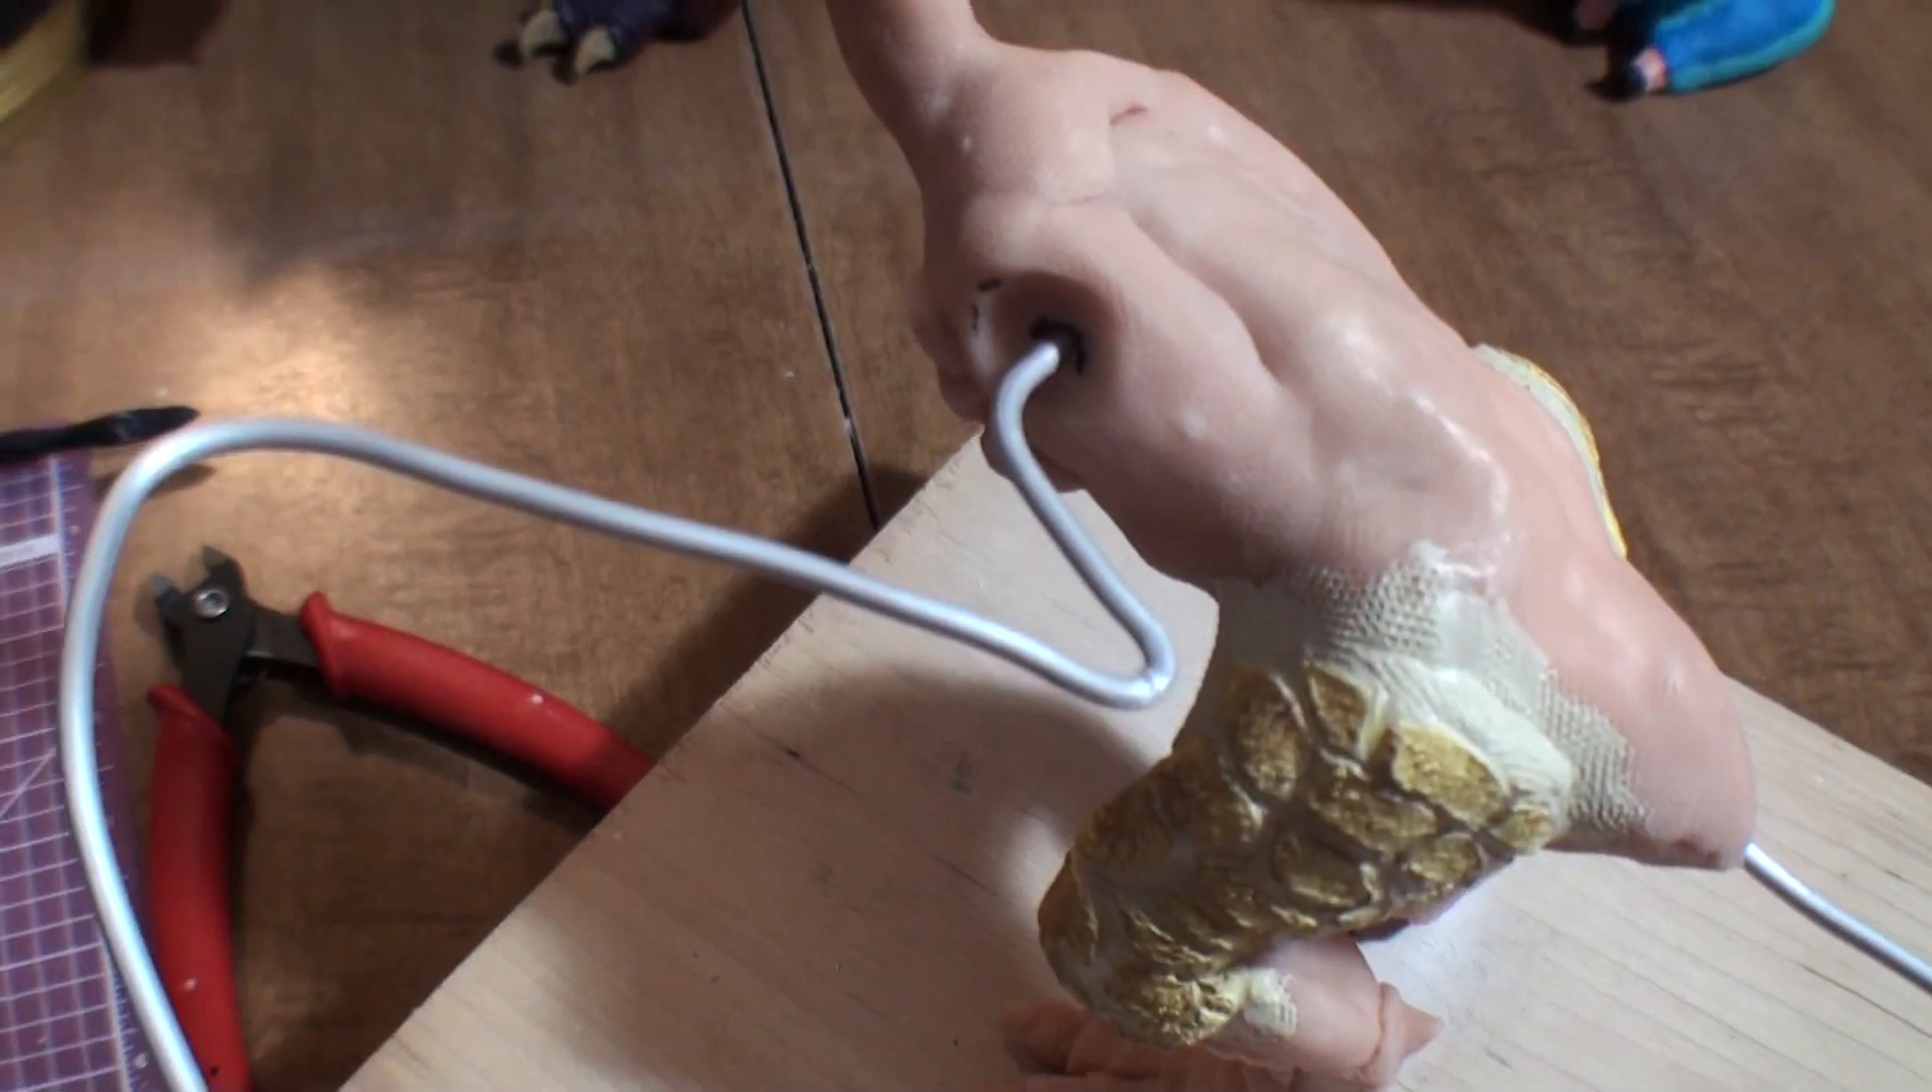I start by making my marks drill some holes and what do you know the thick wire fits perfectly.